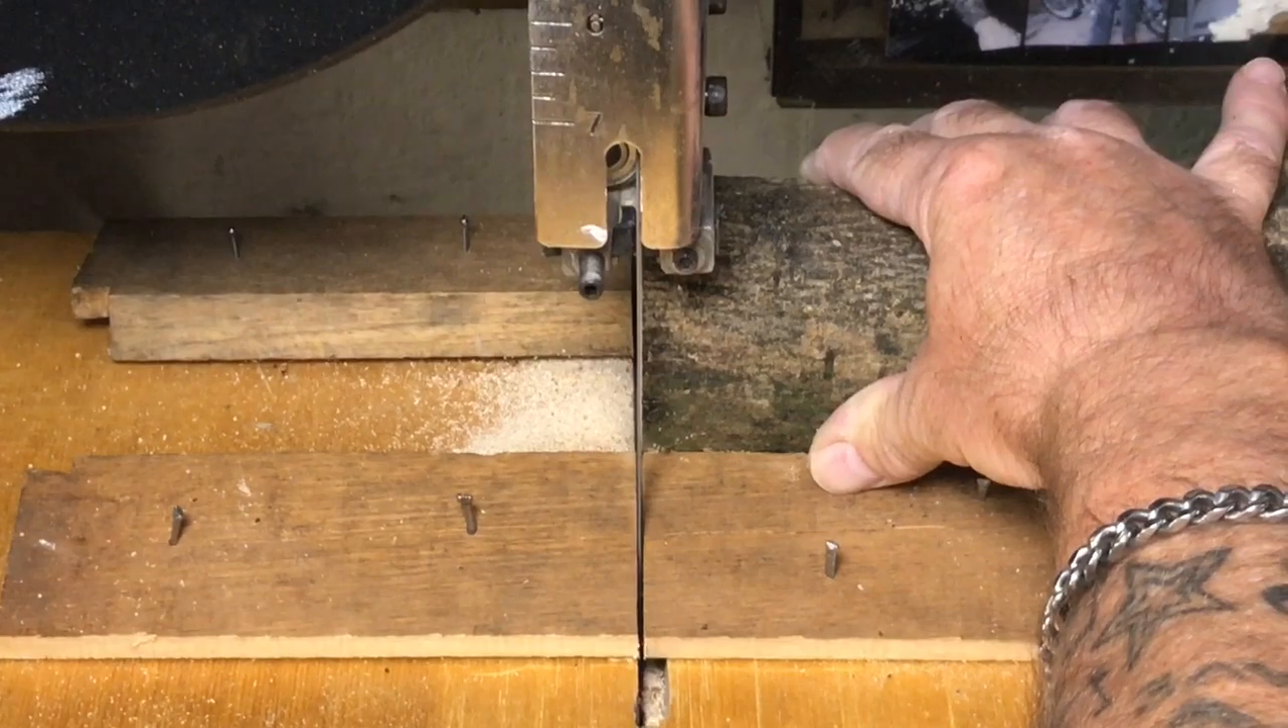On here on the bandsaw I've just got an old bit of wood here and I've just nailed some pieces across there just to hold the log so the log doesn't spin when we're cutting through on the blade.